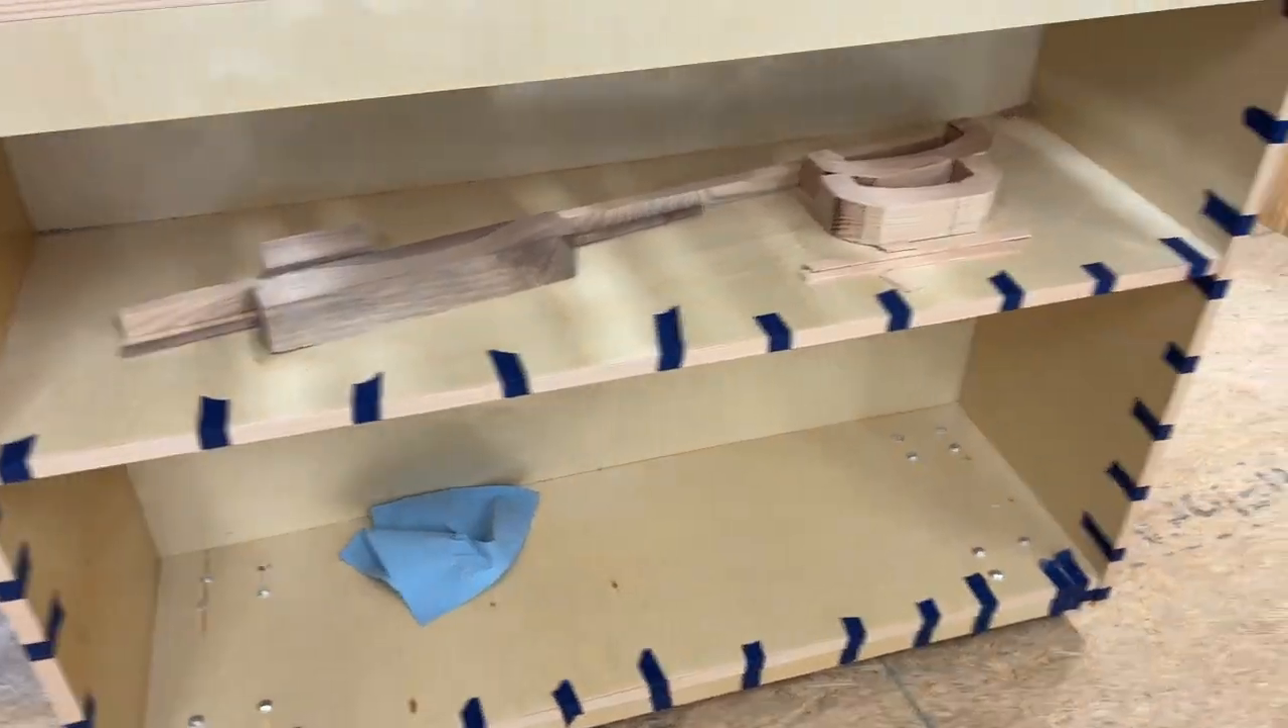So we have a nicer looking finish on all the edges. So now we have to take off all the tape.